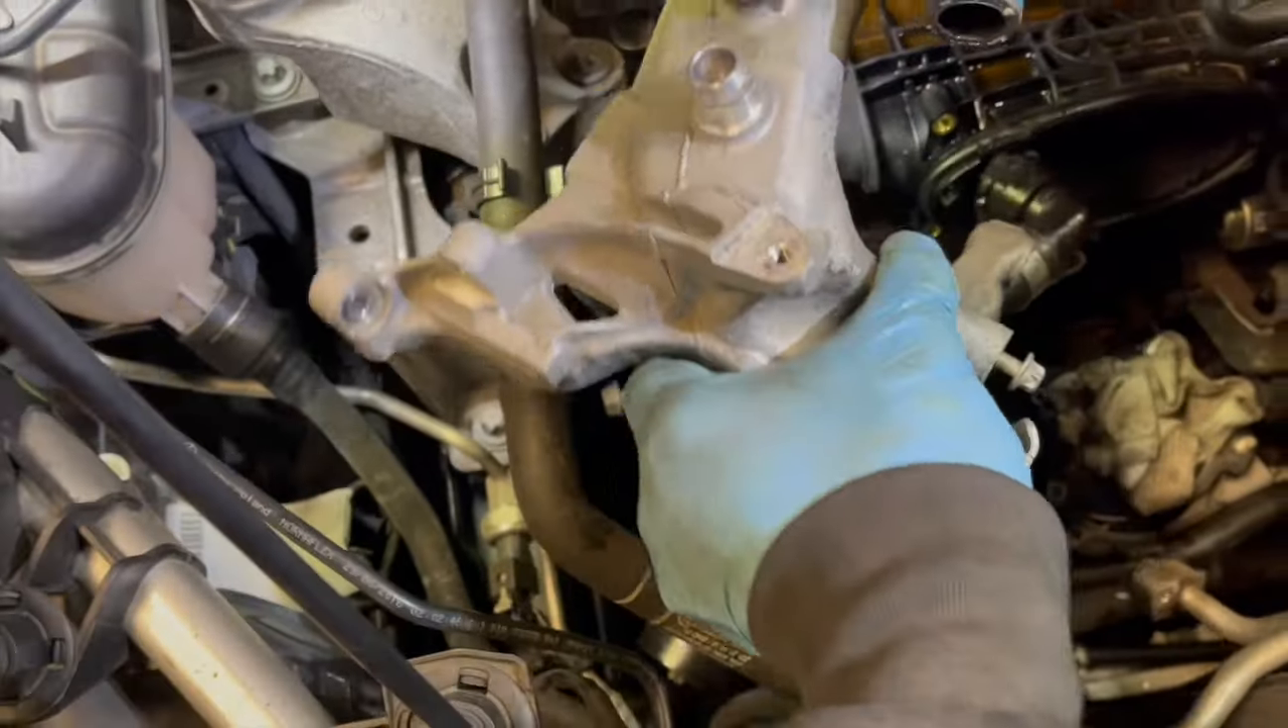So we have removed the bracket which also has coolant running through it.